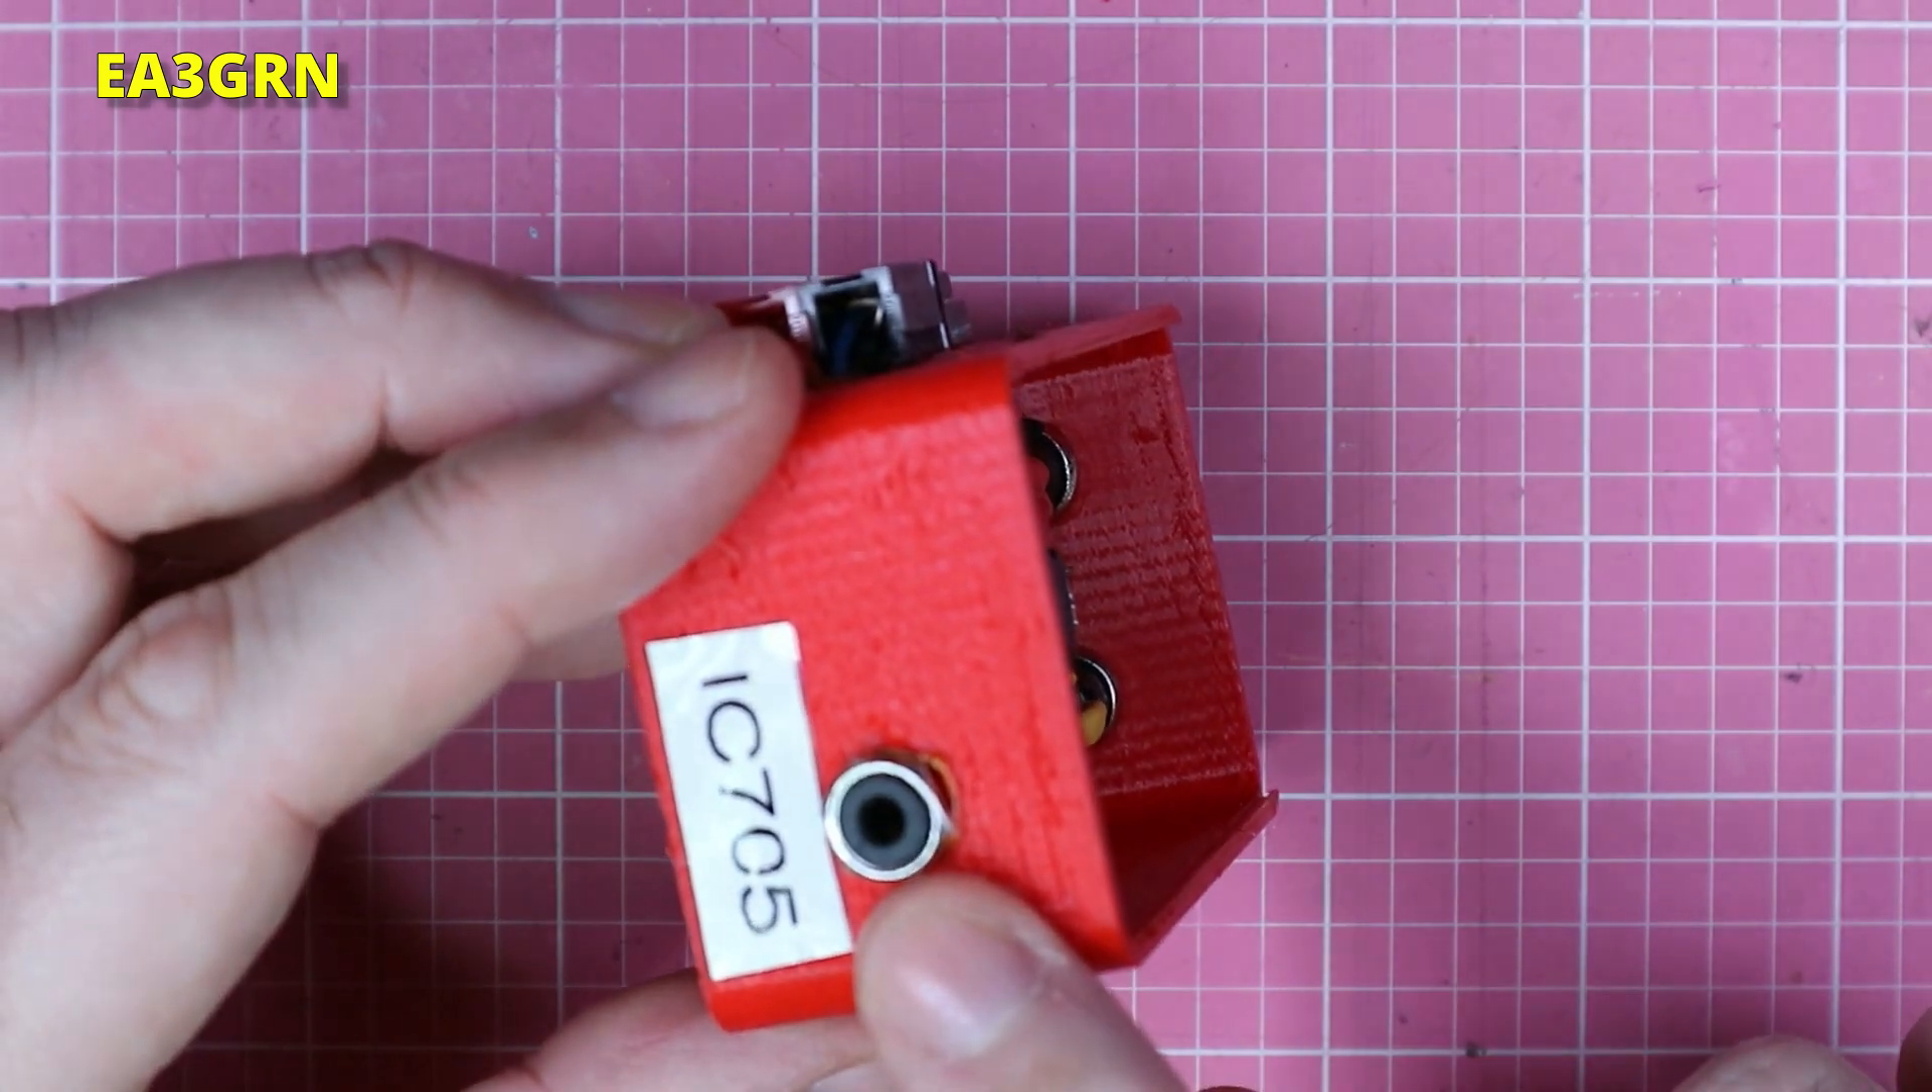Le he montado aquí un conector jack de tres milímetros y medio para ir al 705.